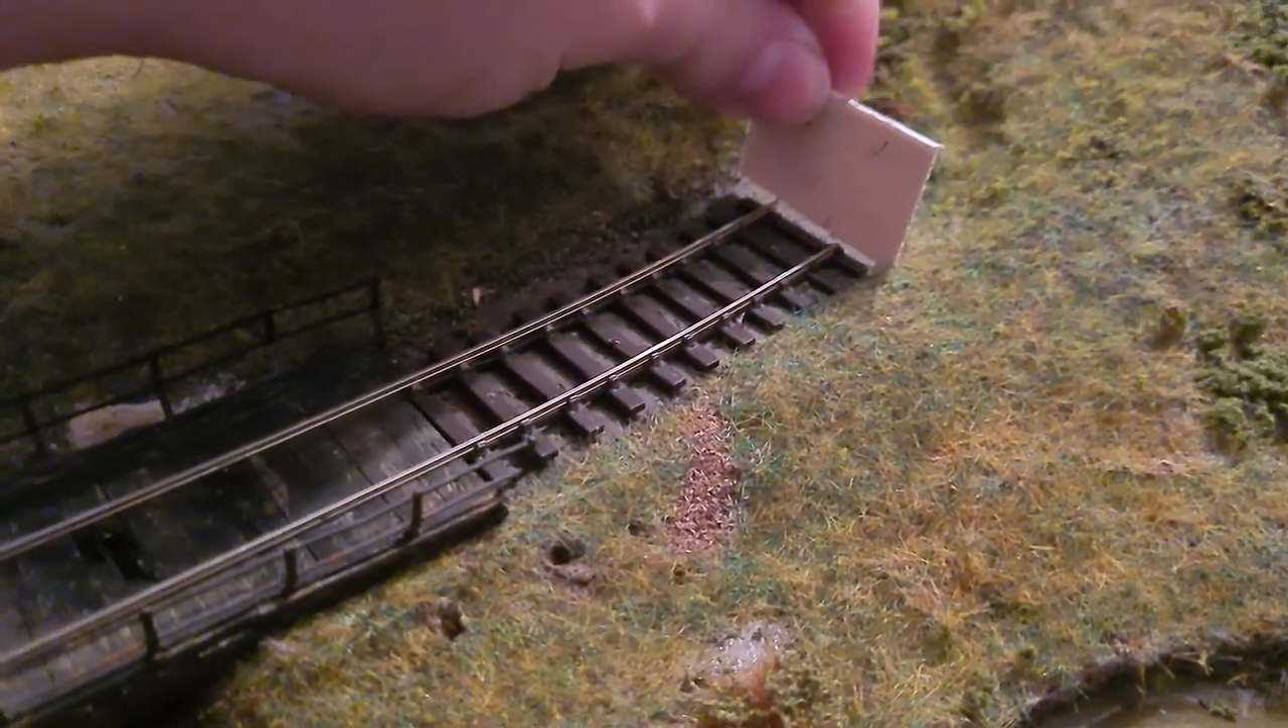Now the track's down we need to look at the buffer stop.